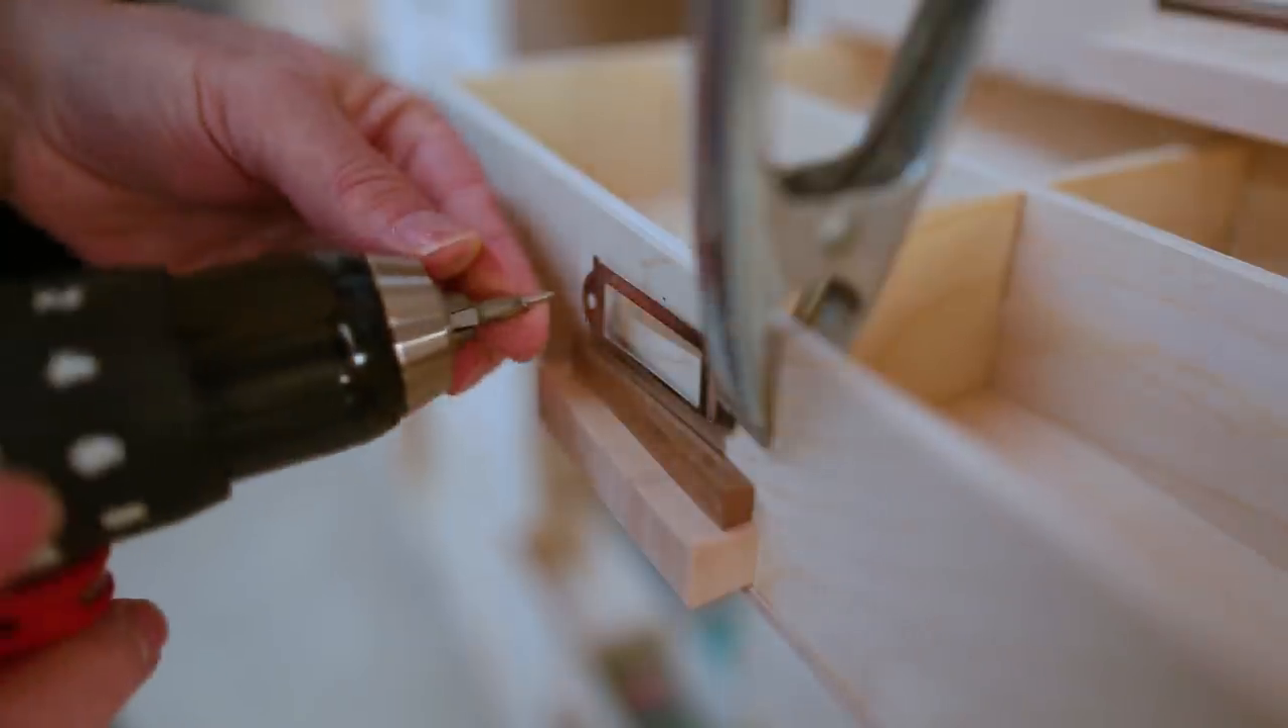I've started putting some label holders on the fronts of the drawers.